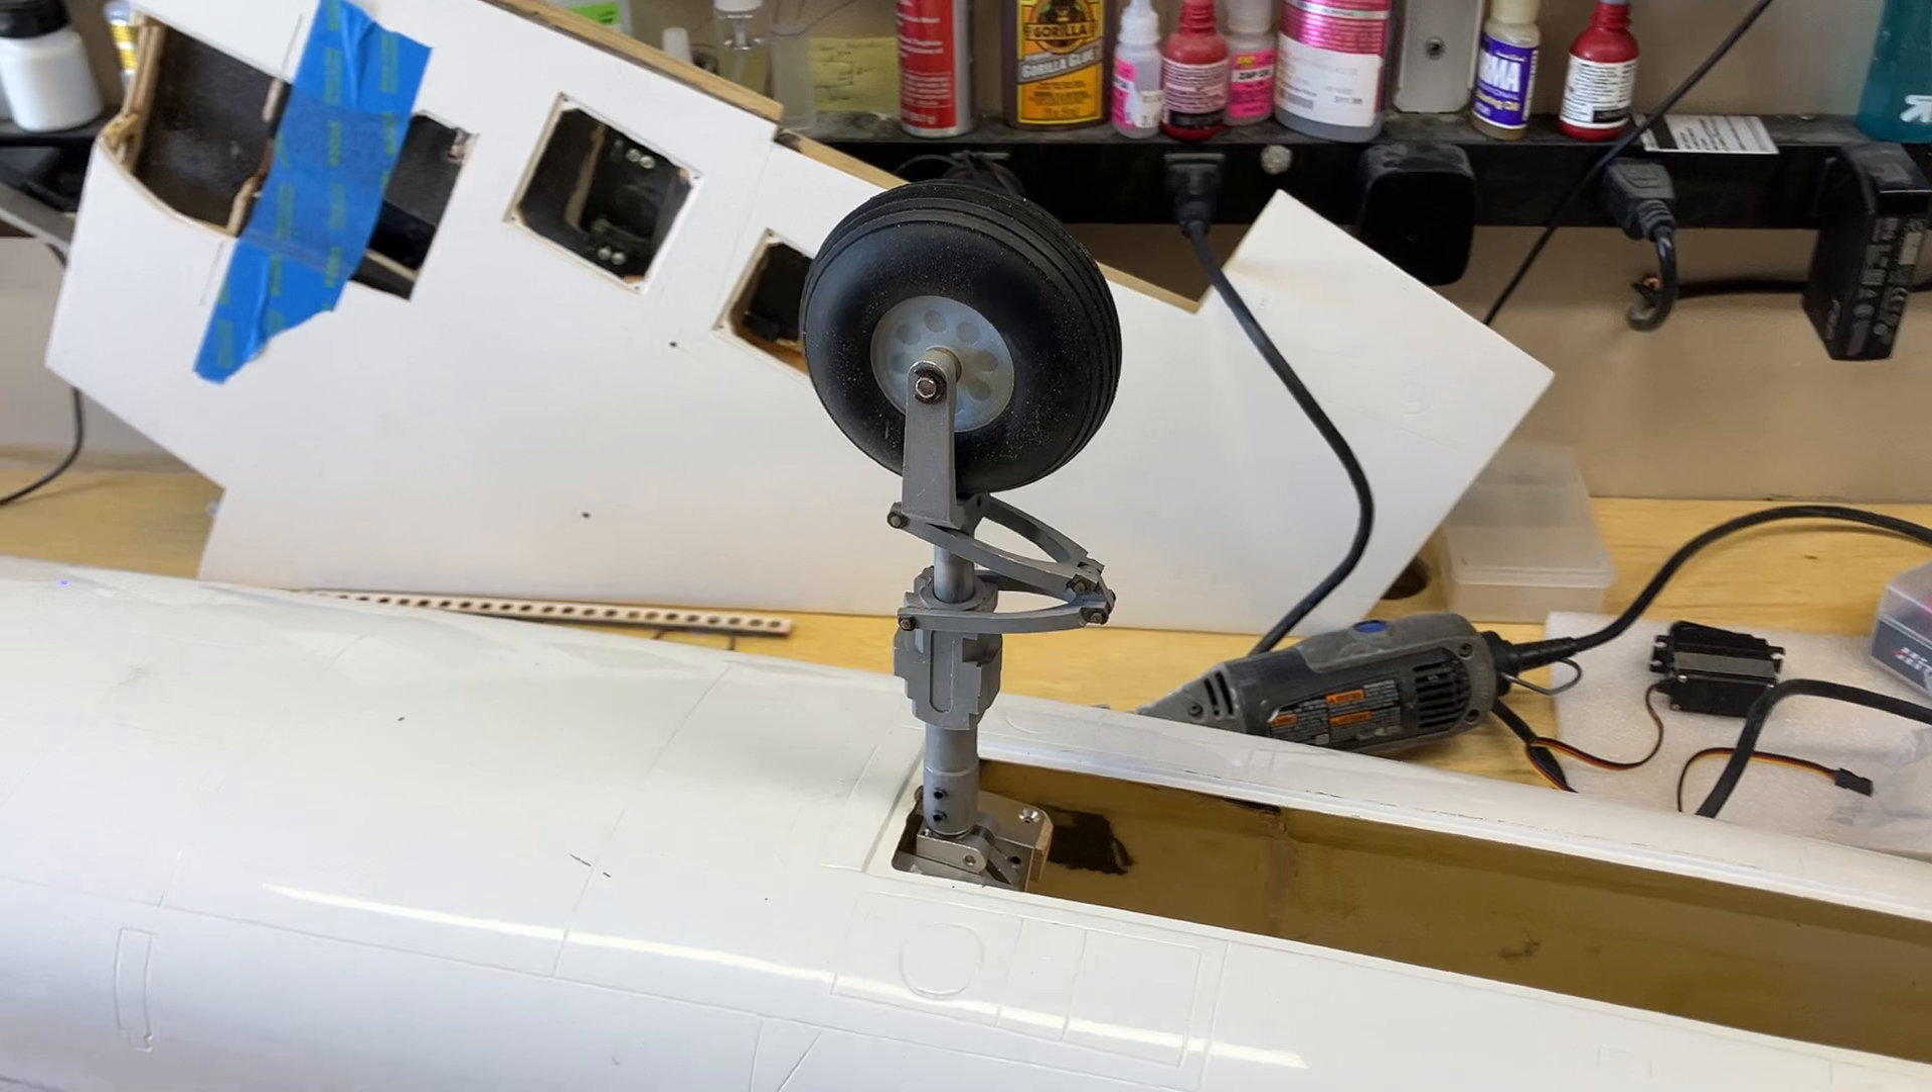So this week I guess the big deal is I got the nose gear retract mounted. So I've got the, this is the stock Sky Master strut which is a pretty cool looking F5 strut, not bad.